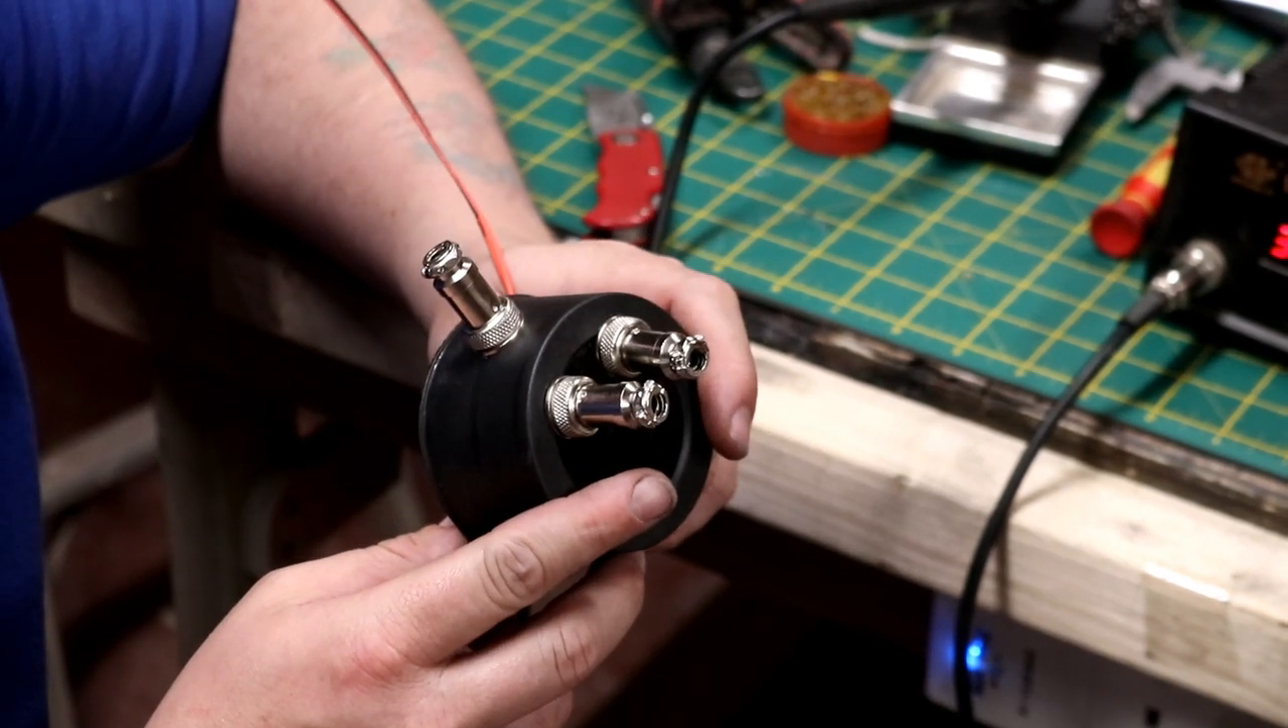So I've added some aviation plugs.